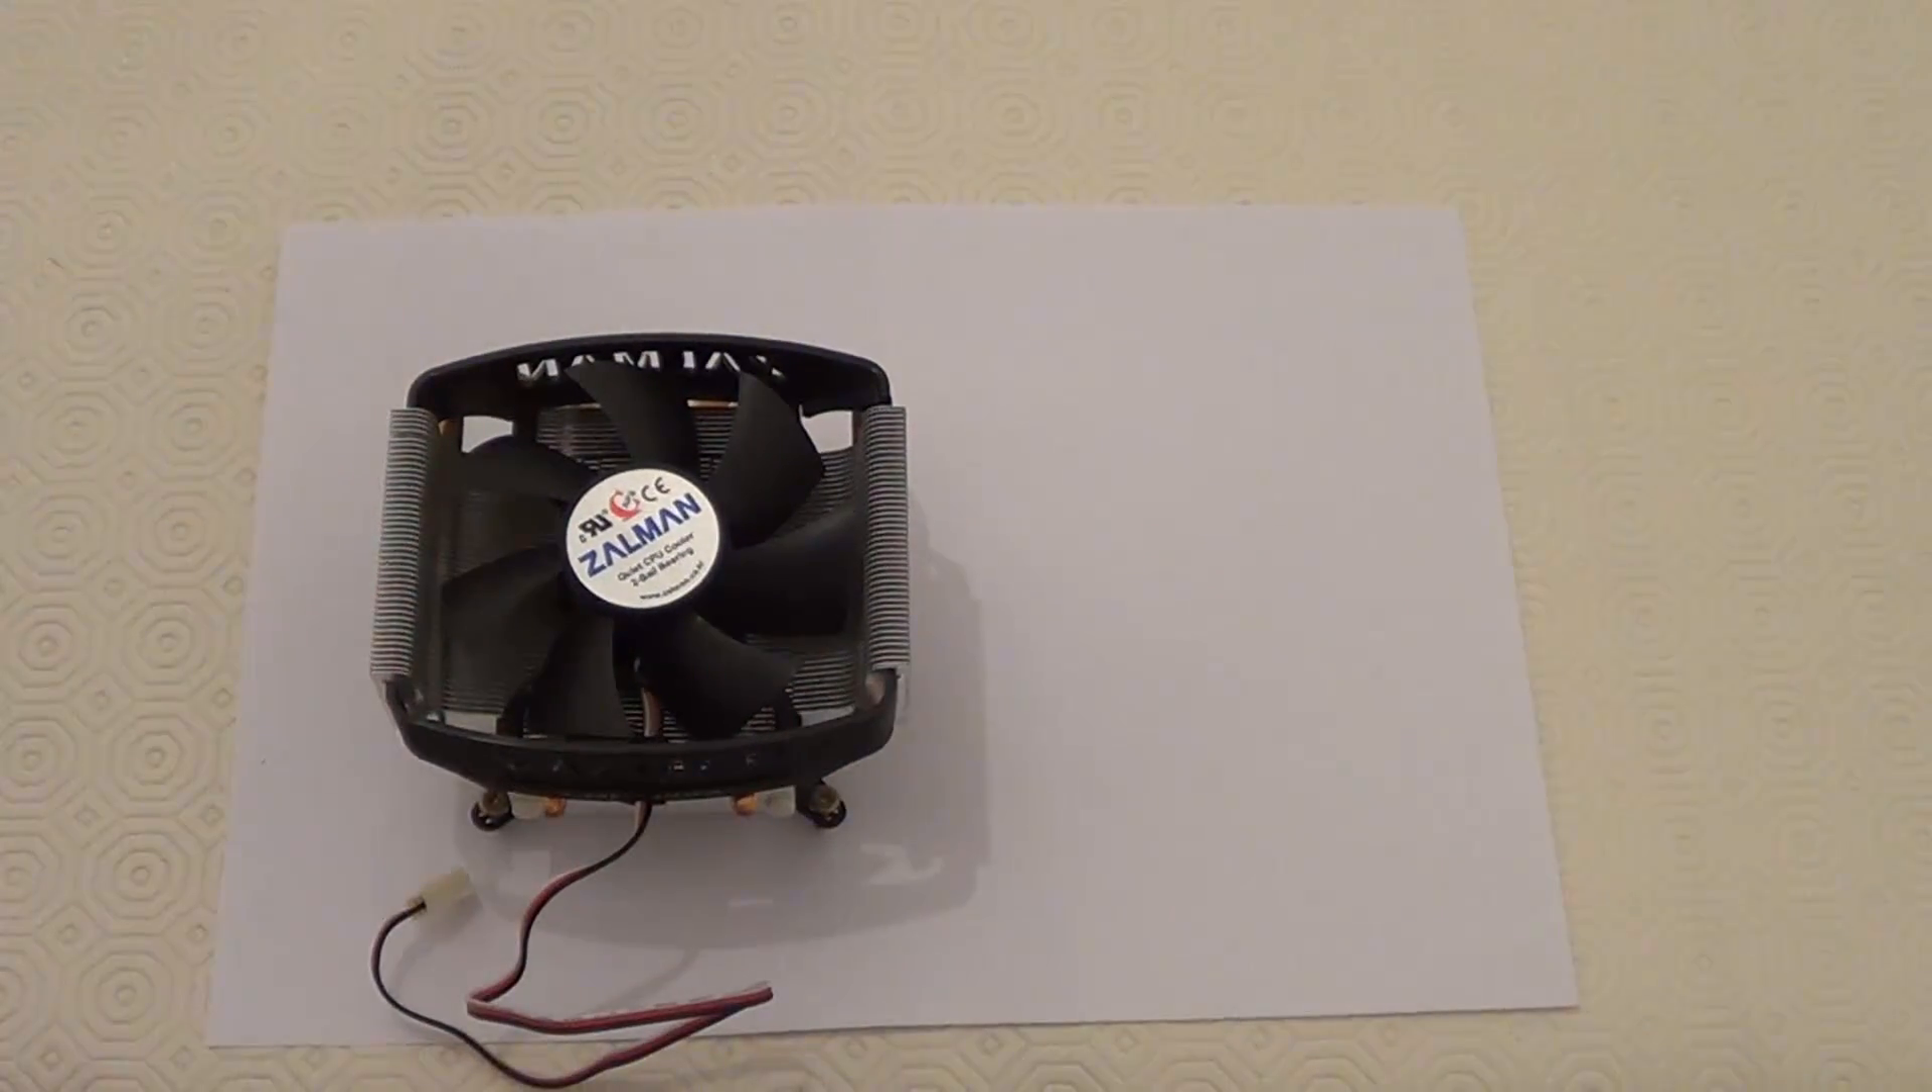So that's the fan back onto the heat sink.